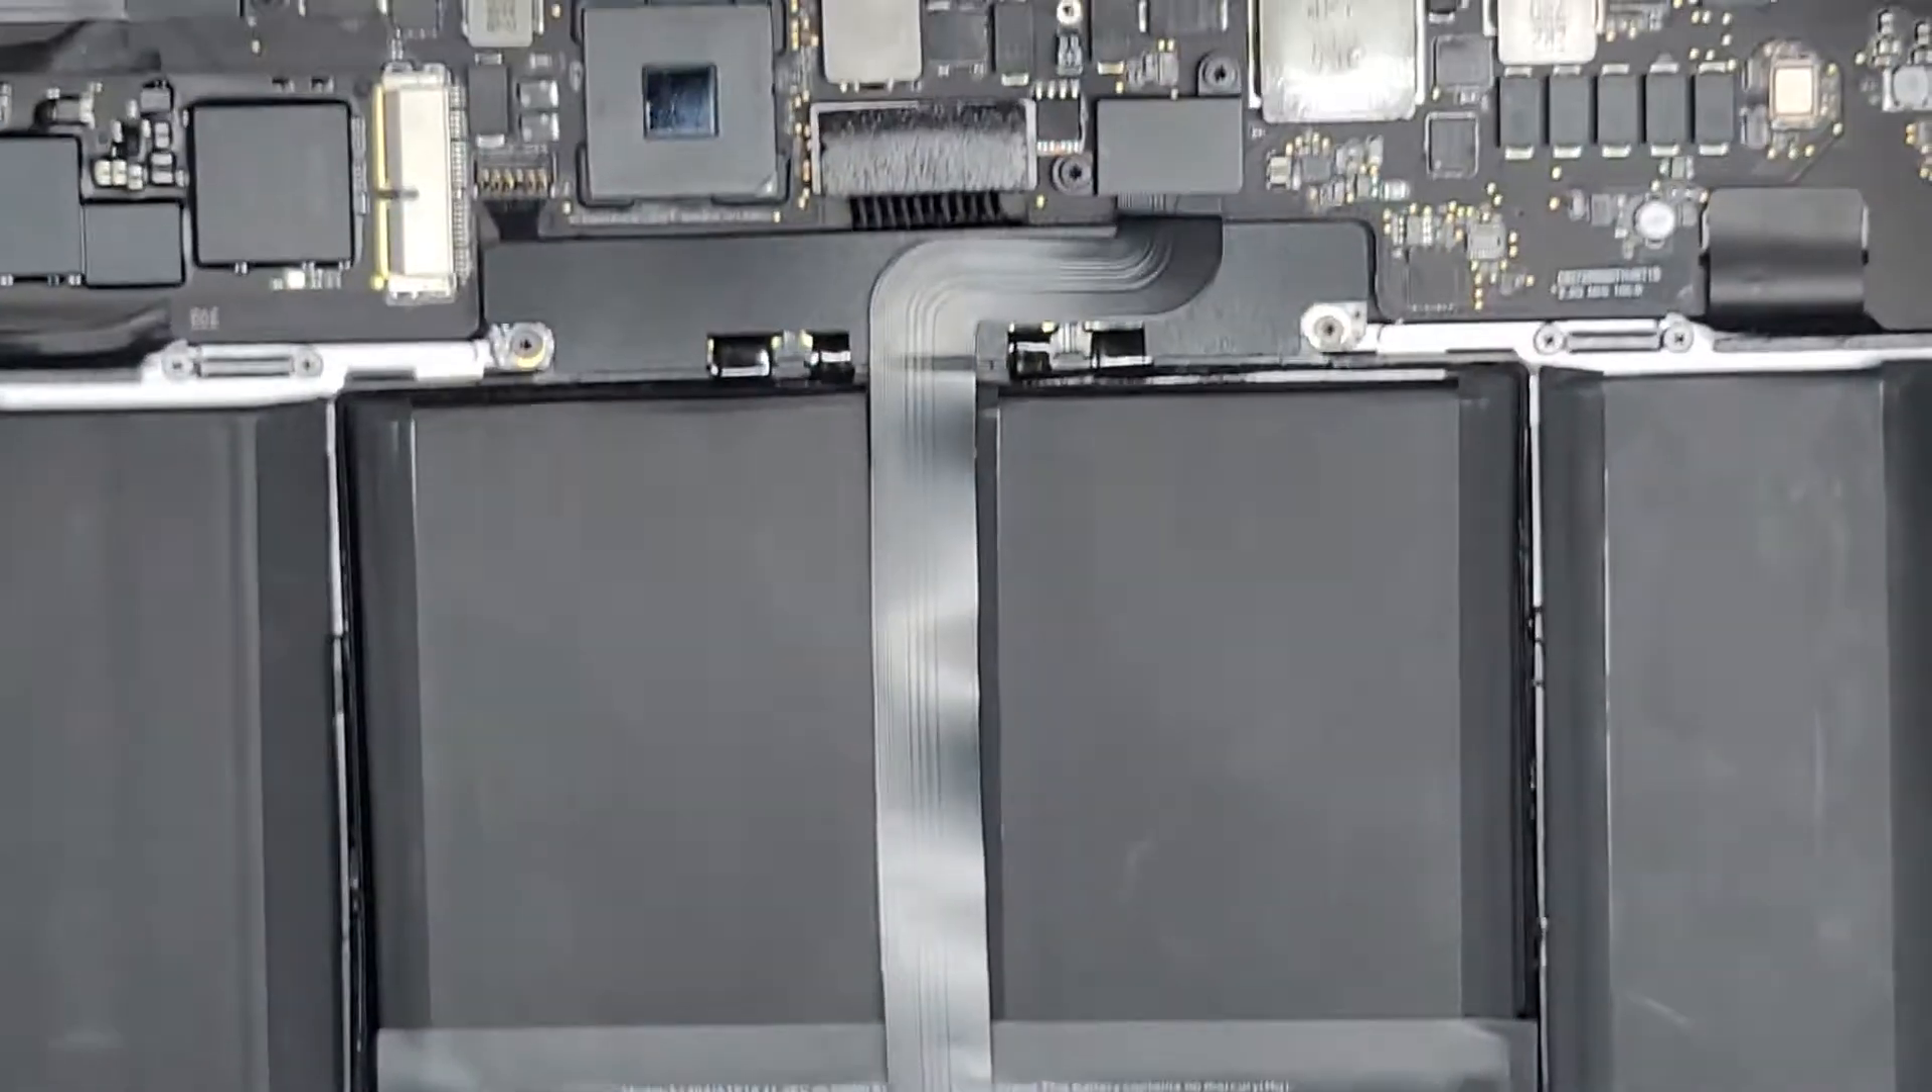Now we got the whole battery into place.